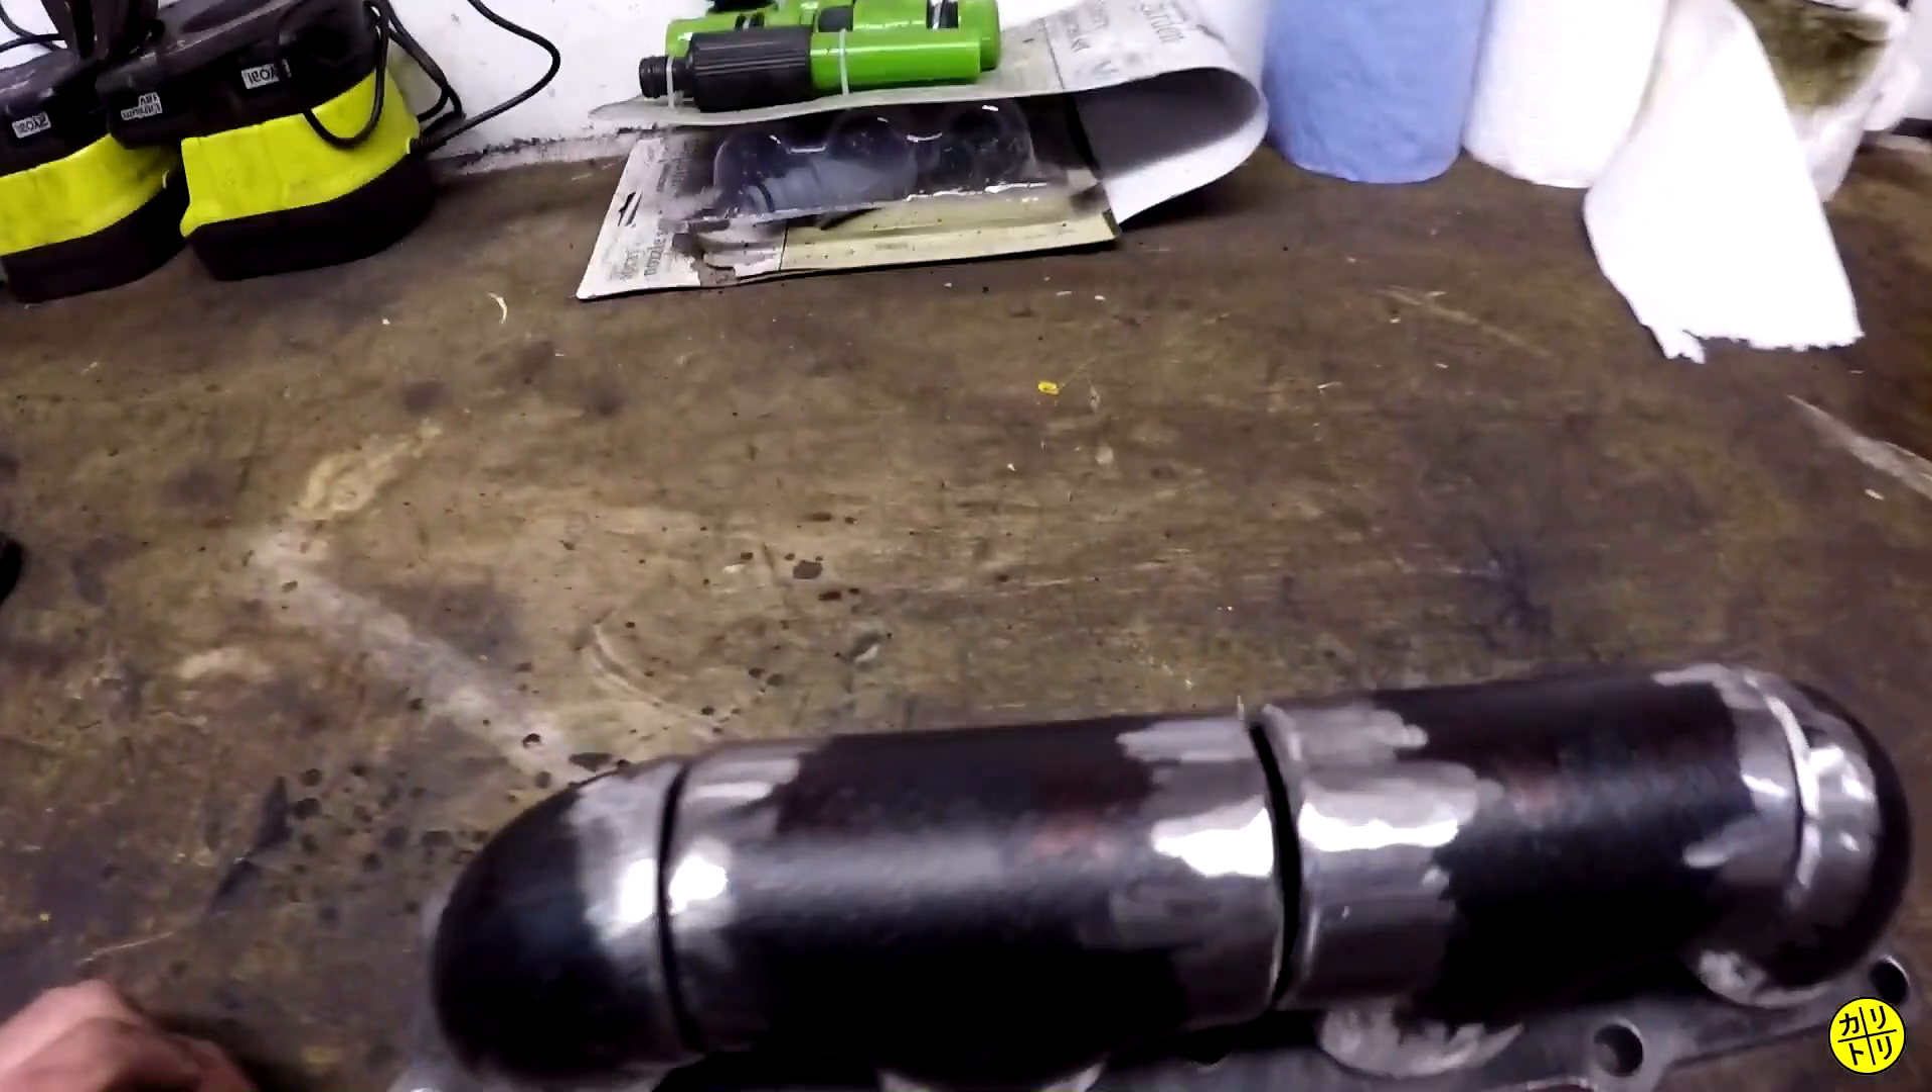There's a little bit of a gap but i hope that can be filled up with weld.